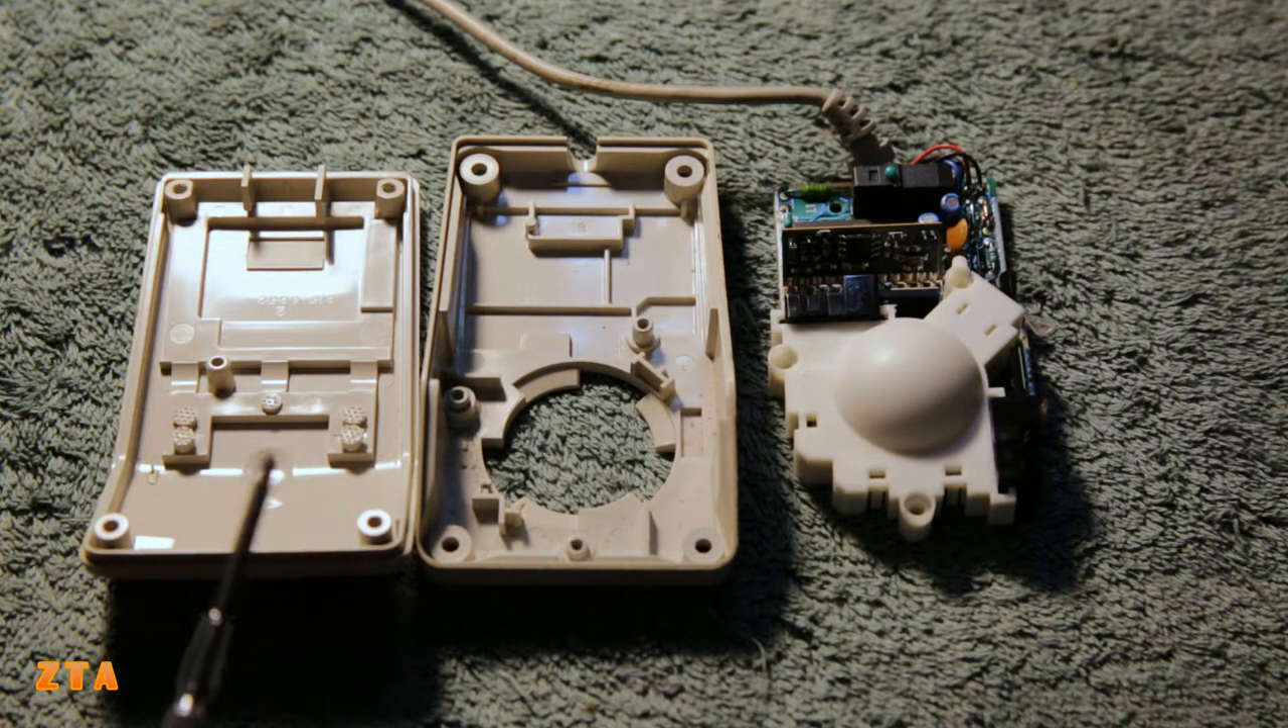All right, so here's the mouse fully apart. We have the top plastic, the bottom plastic, and the electronics.